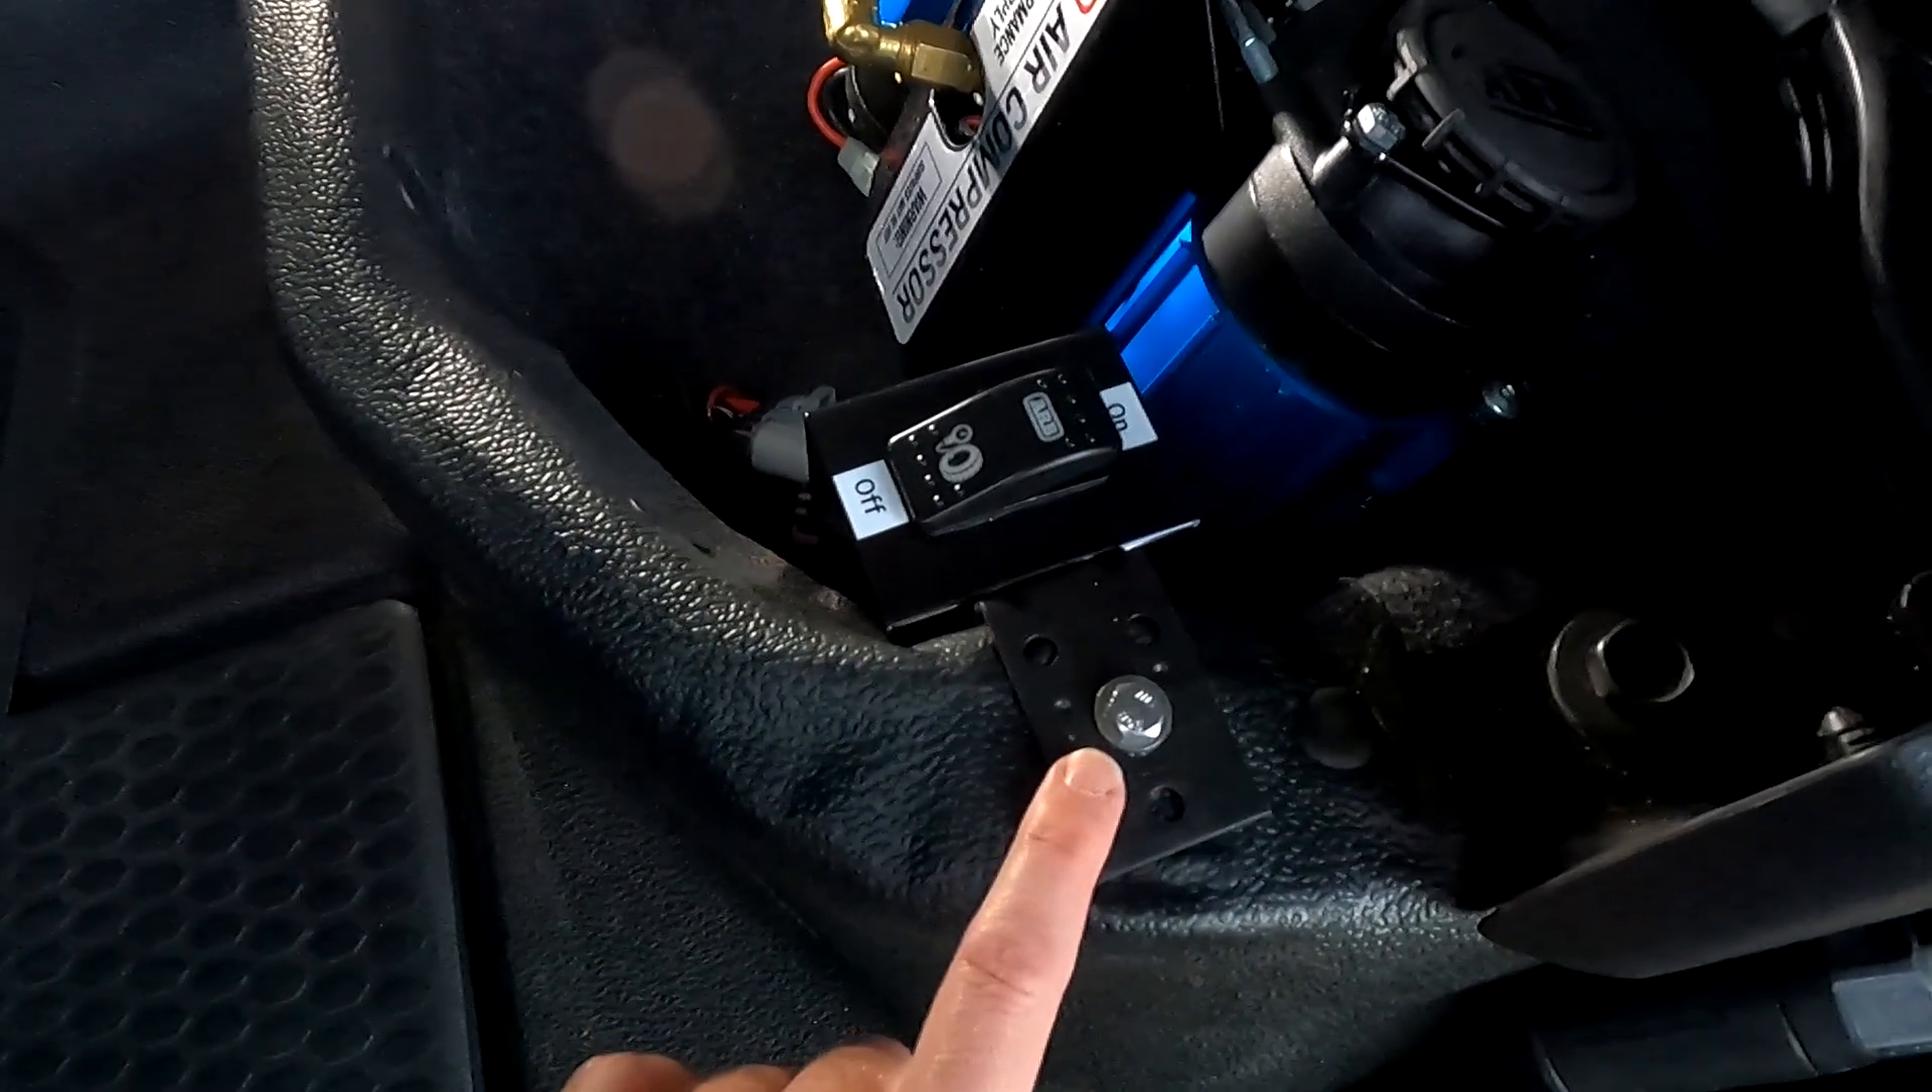I reused one of the holes to attach an L bracket and then I mounted the switch here into this recess so that it's no longer in my way.